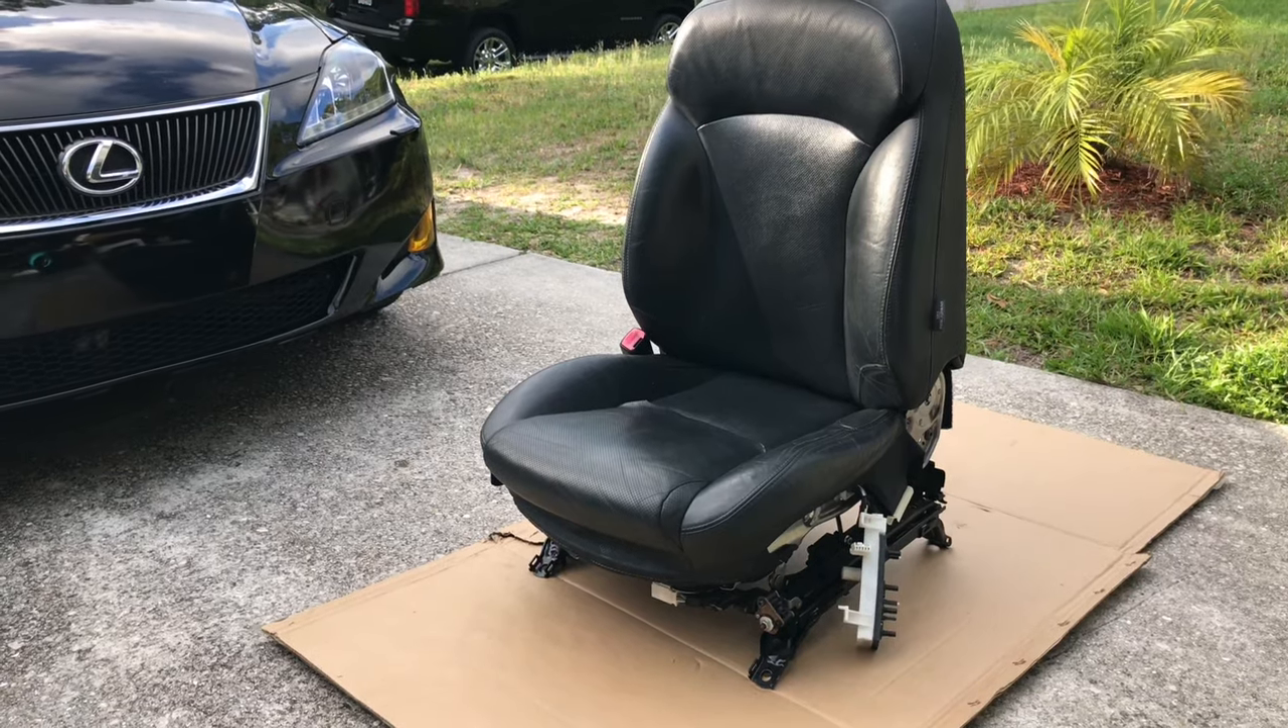At this point I had to take out the seat because I was having difficulties recording the rest of the steps, but it's not necessary.